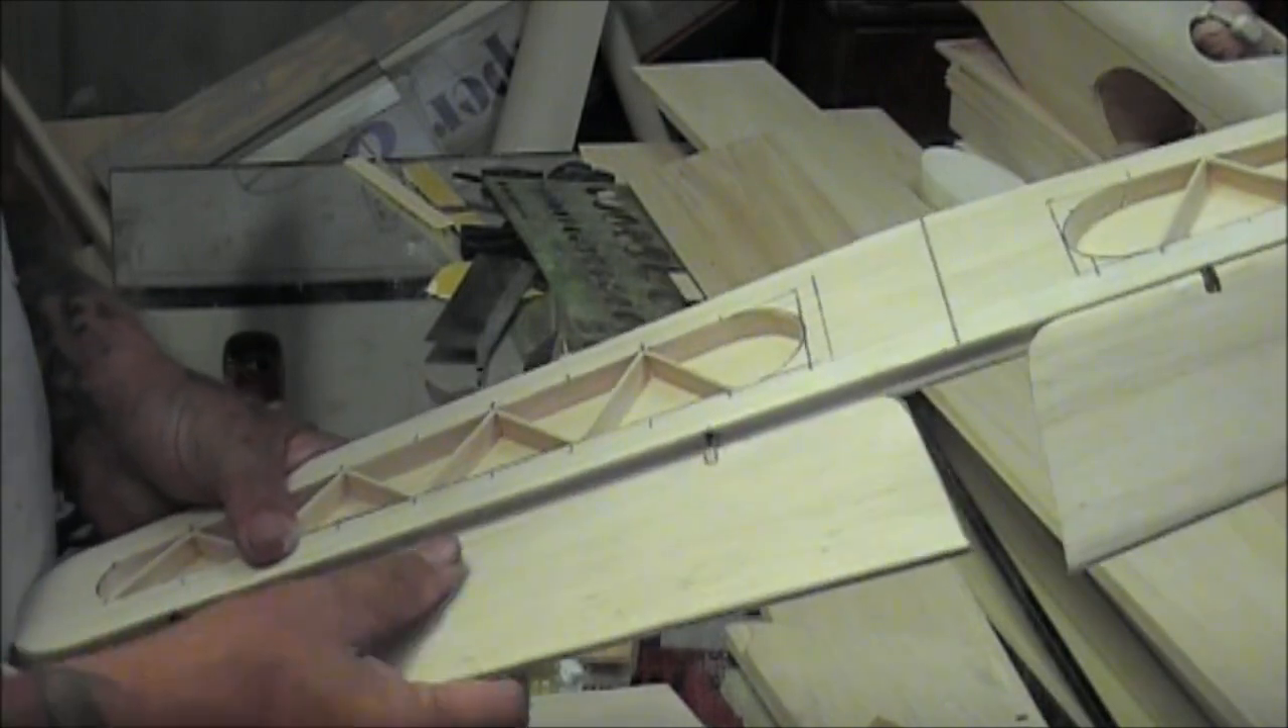I've cut out the center and I put the geodesic ribs in on on this side and I've sheeted one side.